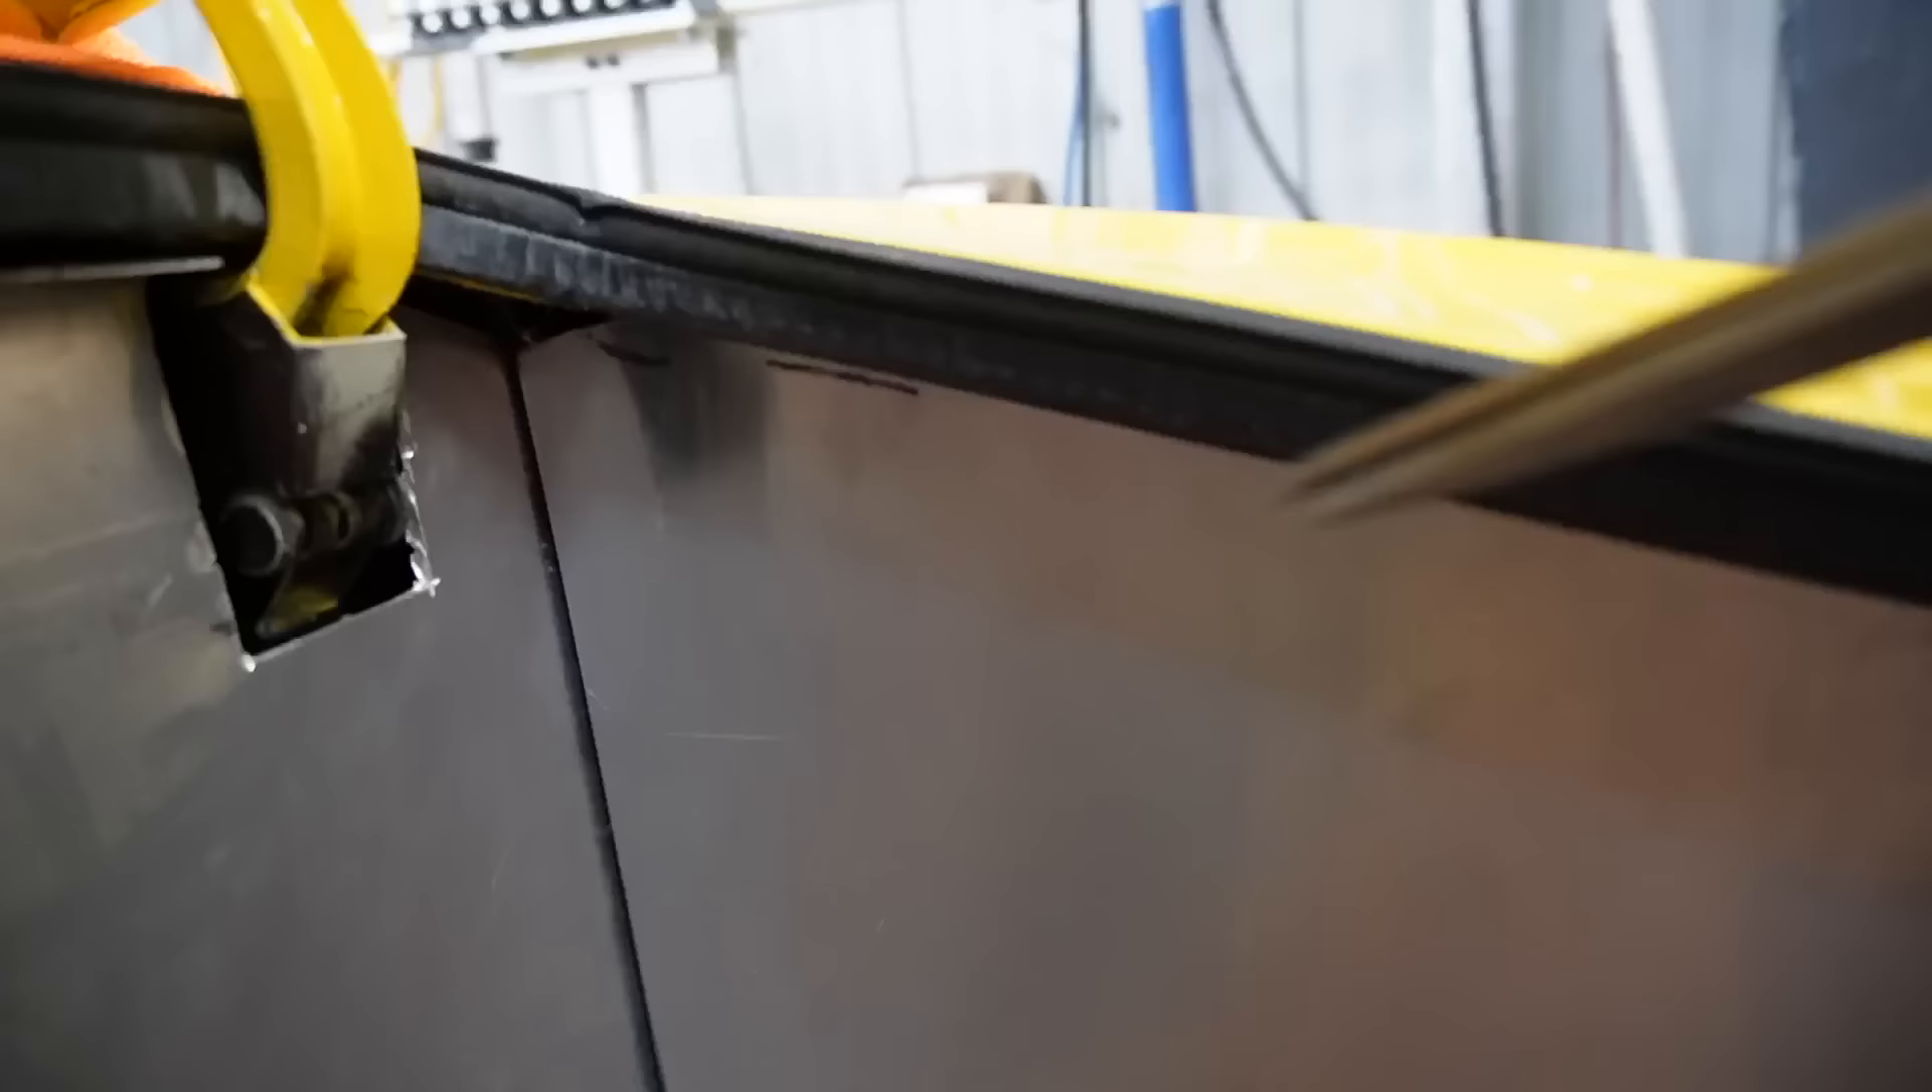All the panels fit really nicely, these panels here will have some tabs on them to make them easier to pull out.